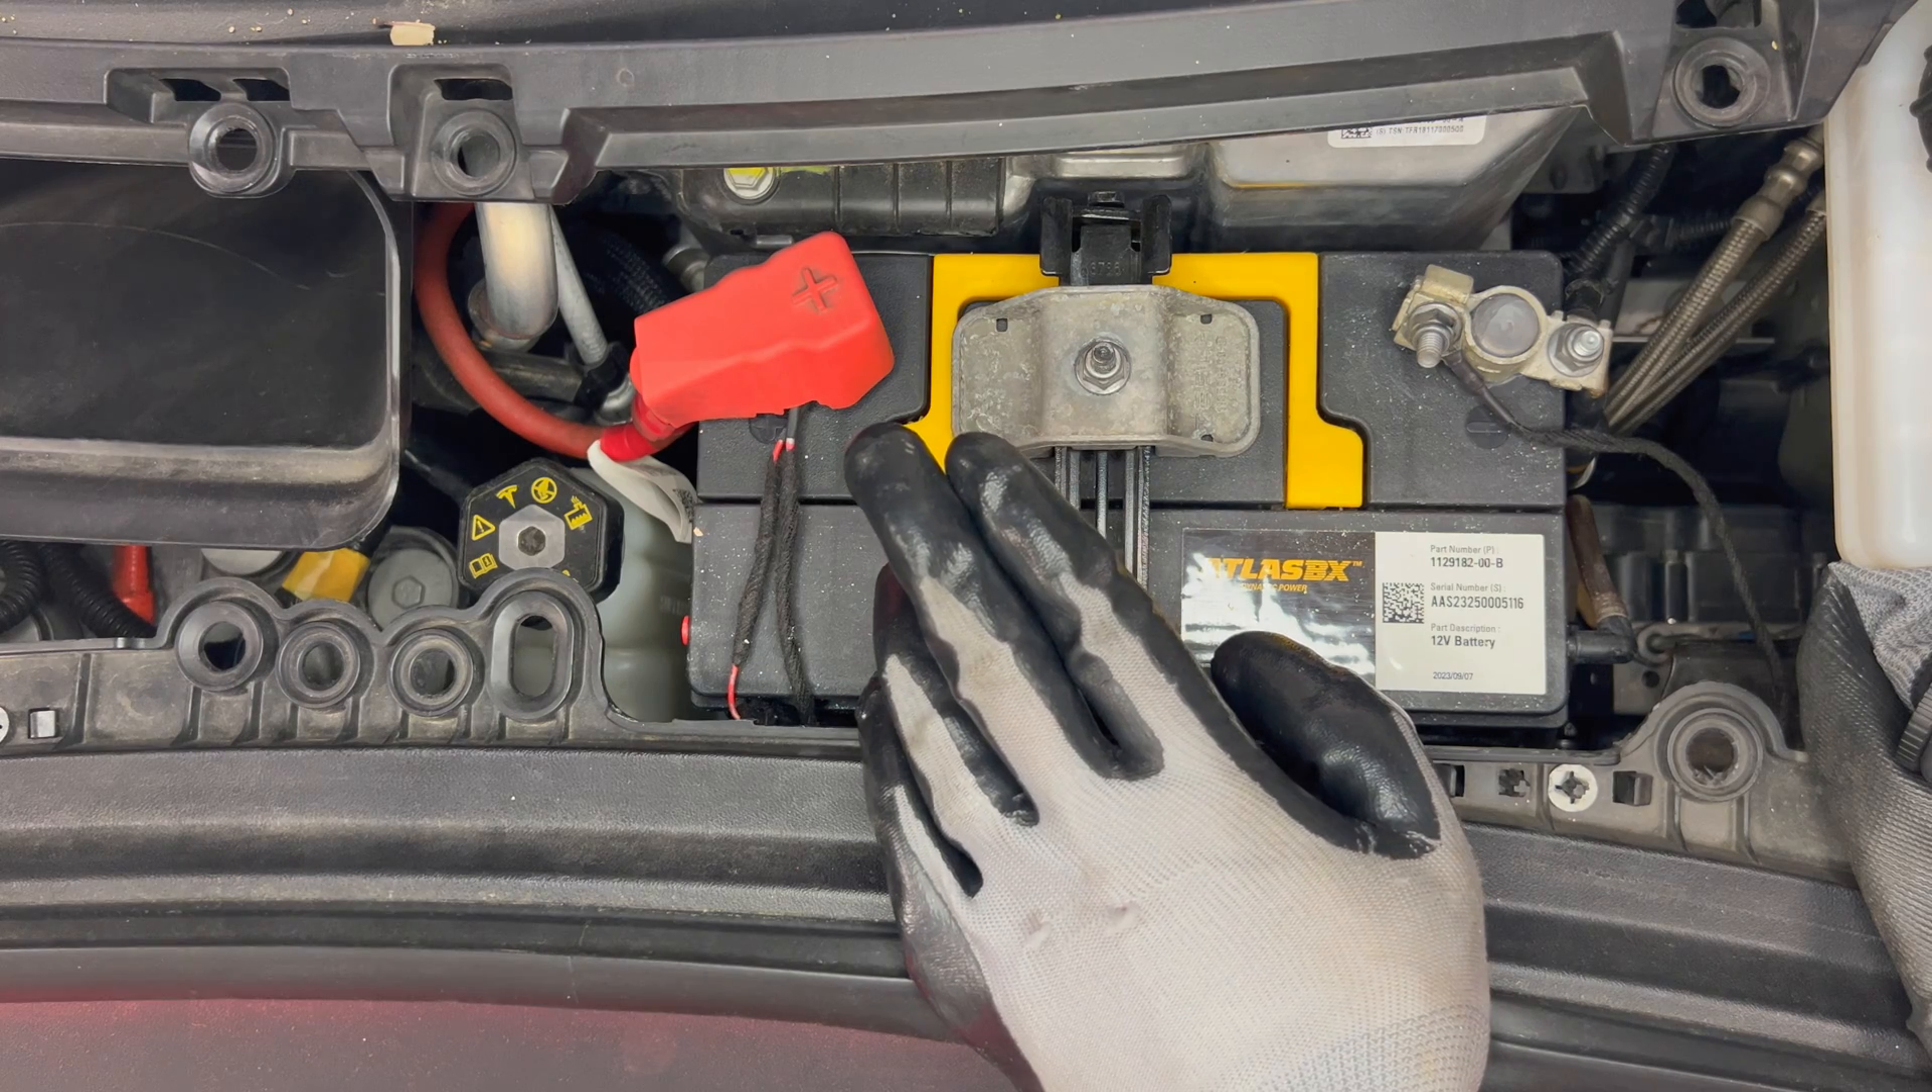Got the new 12 volt battery in place. We have the terminals connected.